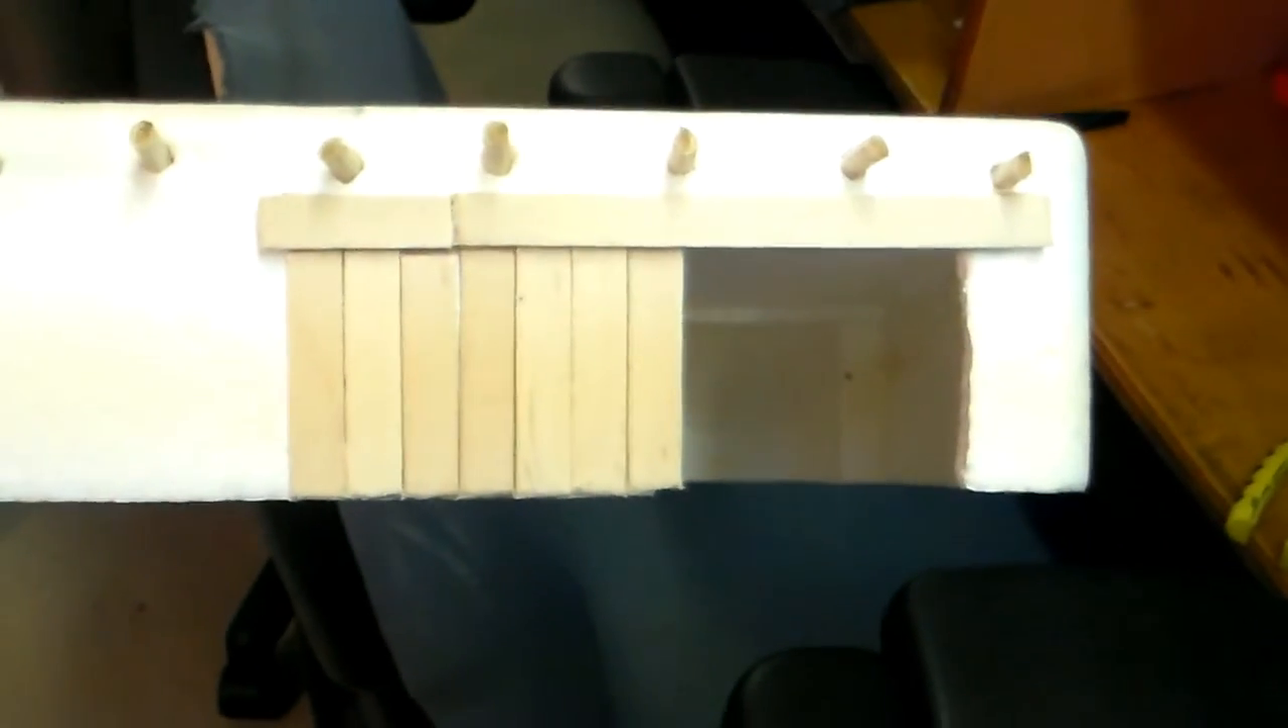Anyway, and on the front here we've put the start of a big rolling sliding door.